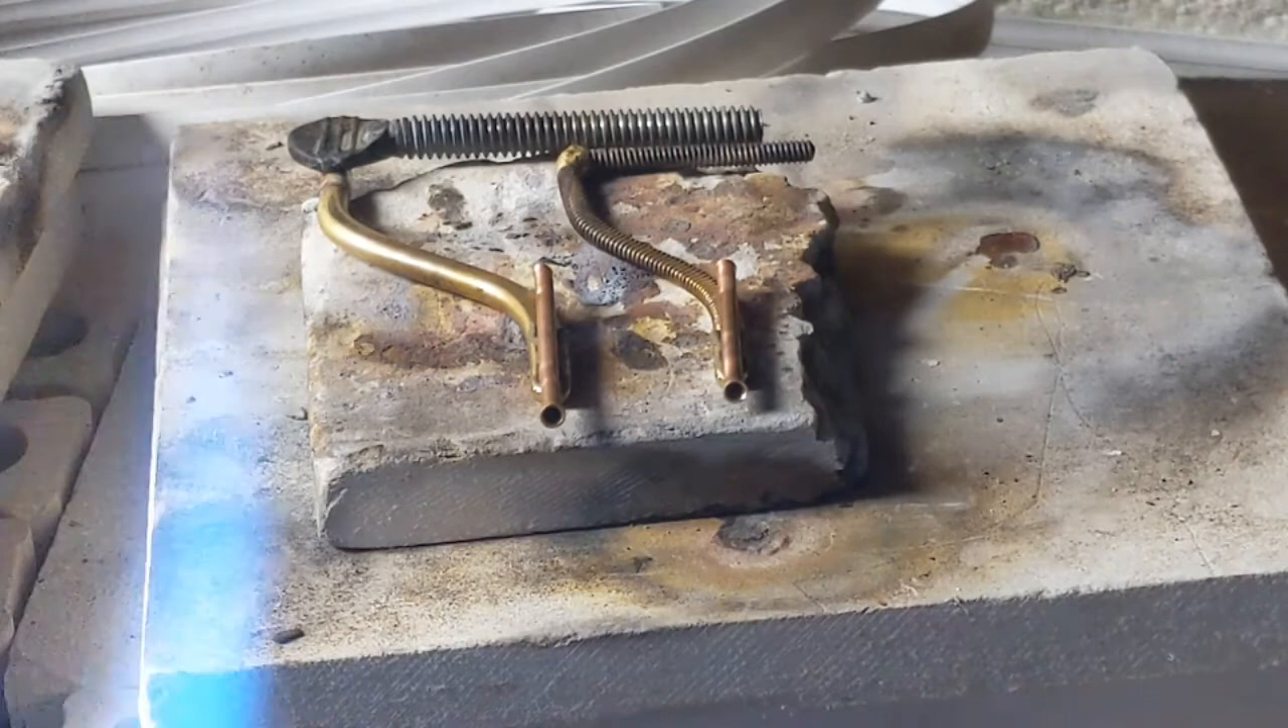So I've got both of the pieces of tubing positioned, I've got my torch ready to go, and I'm going to turn the fan on because I'm using paste solder and you don't want to be inhaling that.